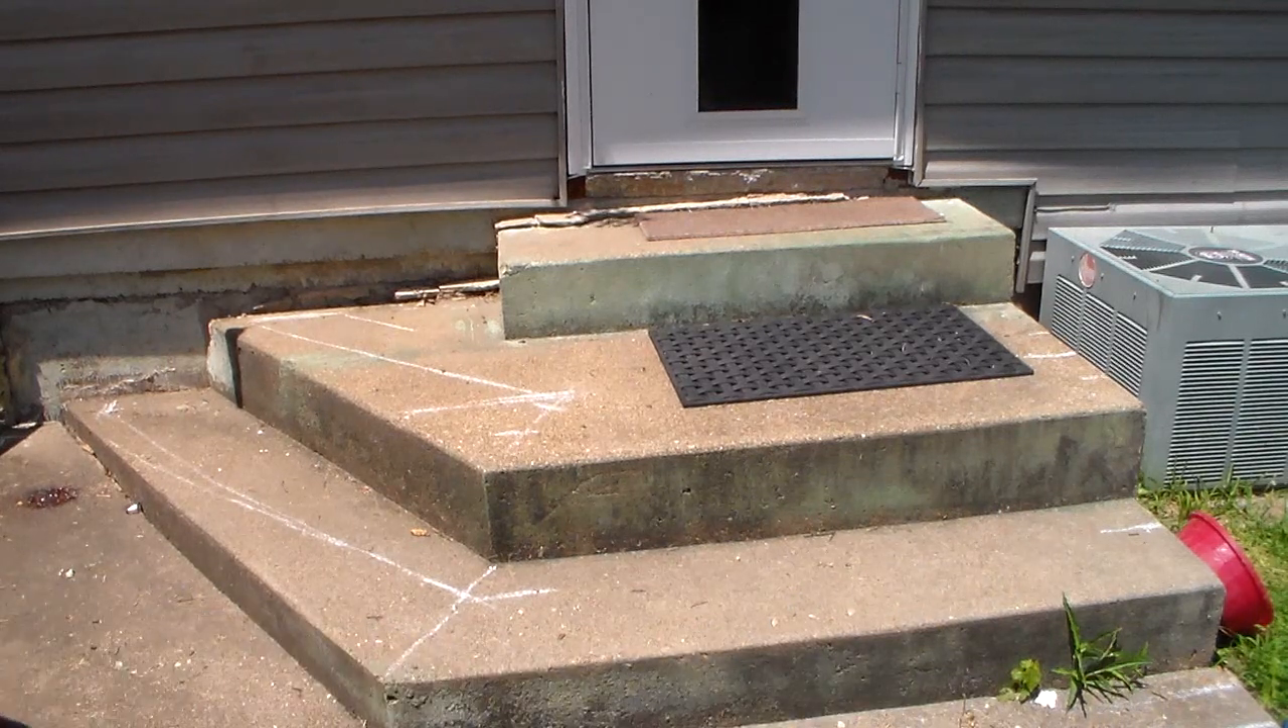You see that gap under the door you can see it's settled several inches at least.